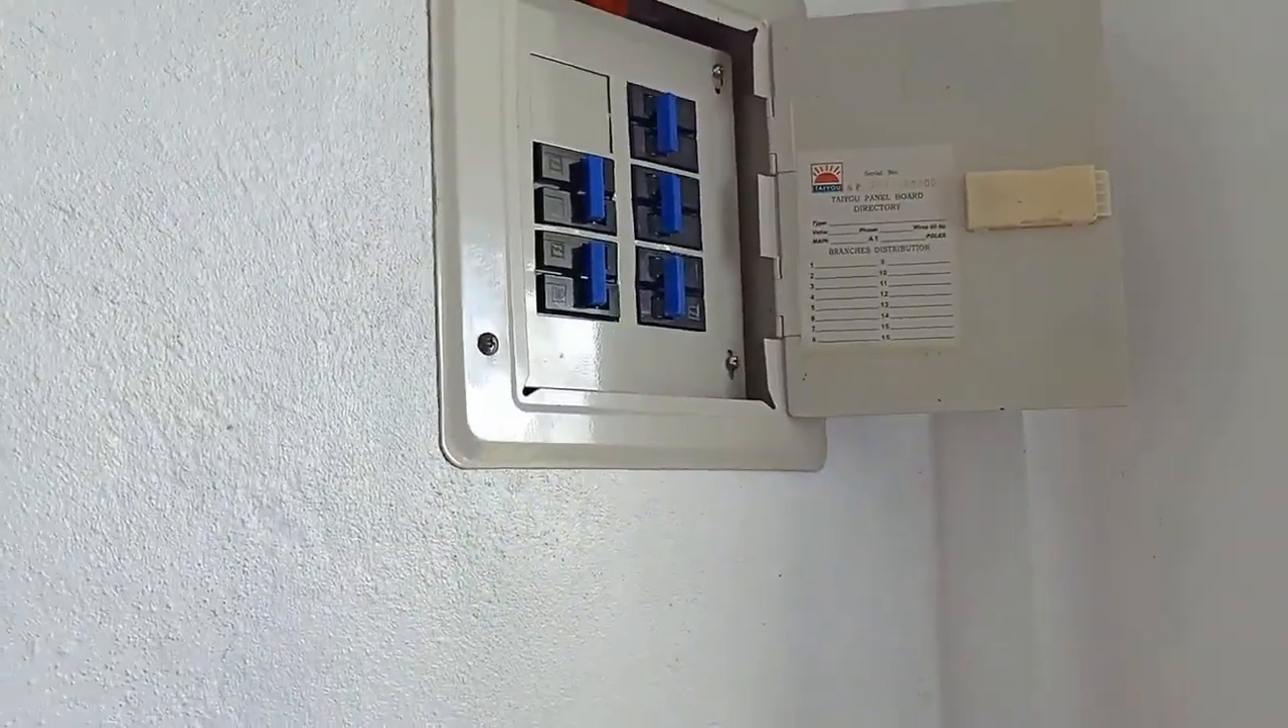Ito na mga boss Natapos na natin na-install yung ating Cover Sa ating panel box.